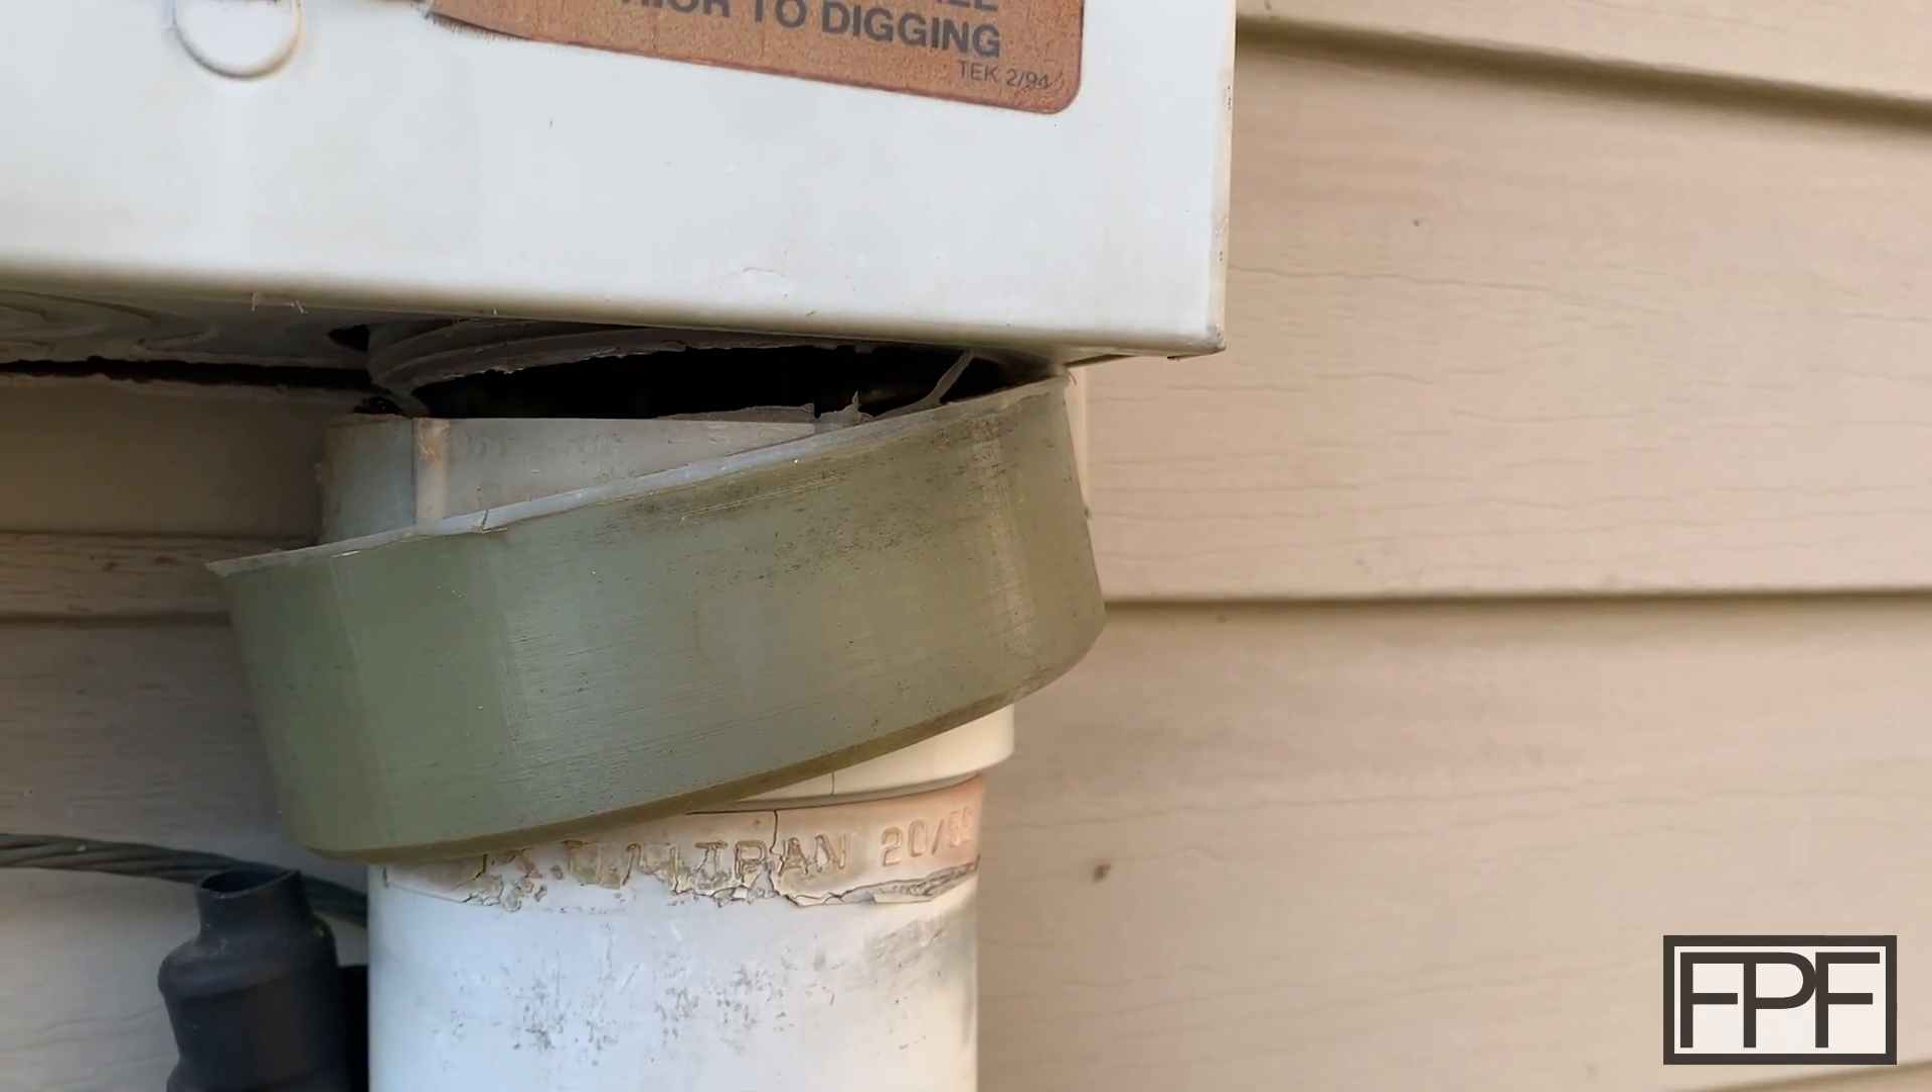It looks like the ground must have sunk here, because a couple years back I developed a pretty decent size gap between the conduit coming up out of the ground from my power inlet wires, or my feed wires, and the box.